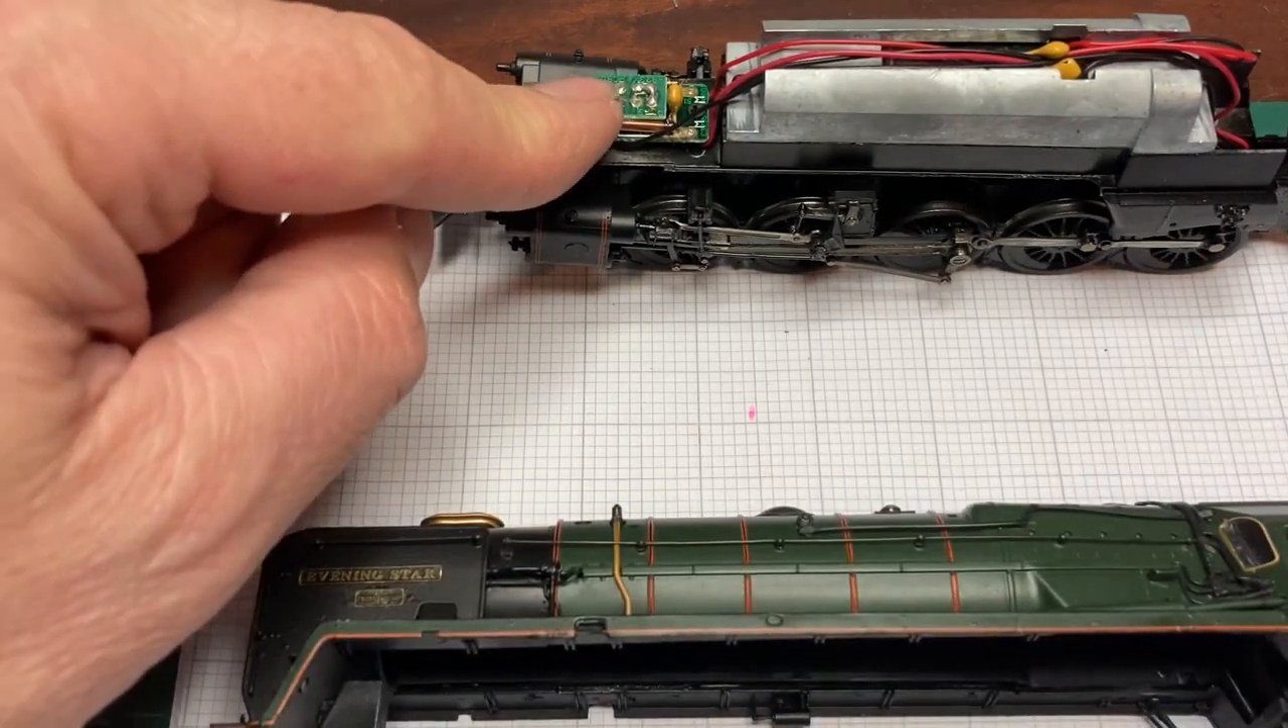Right, so I've taken the case off the locomotive.